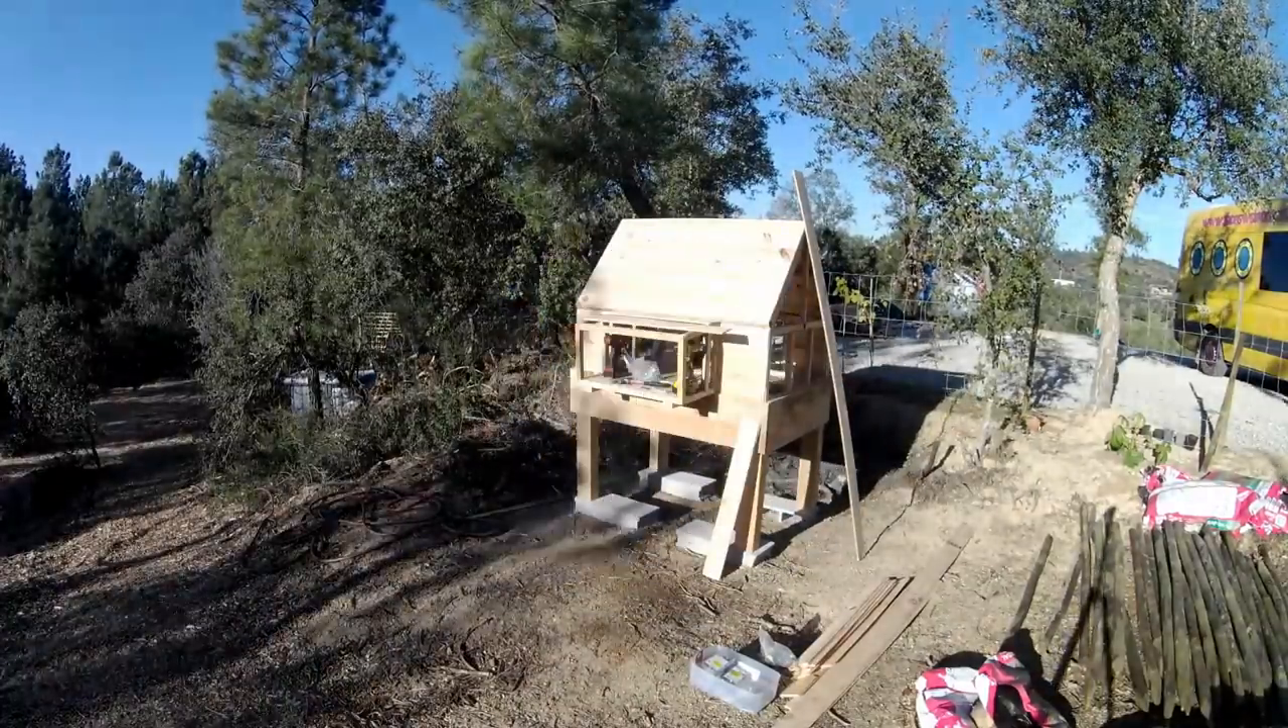The roof is on.